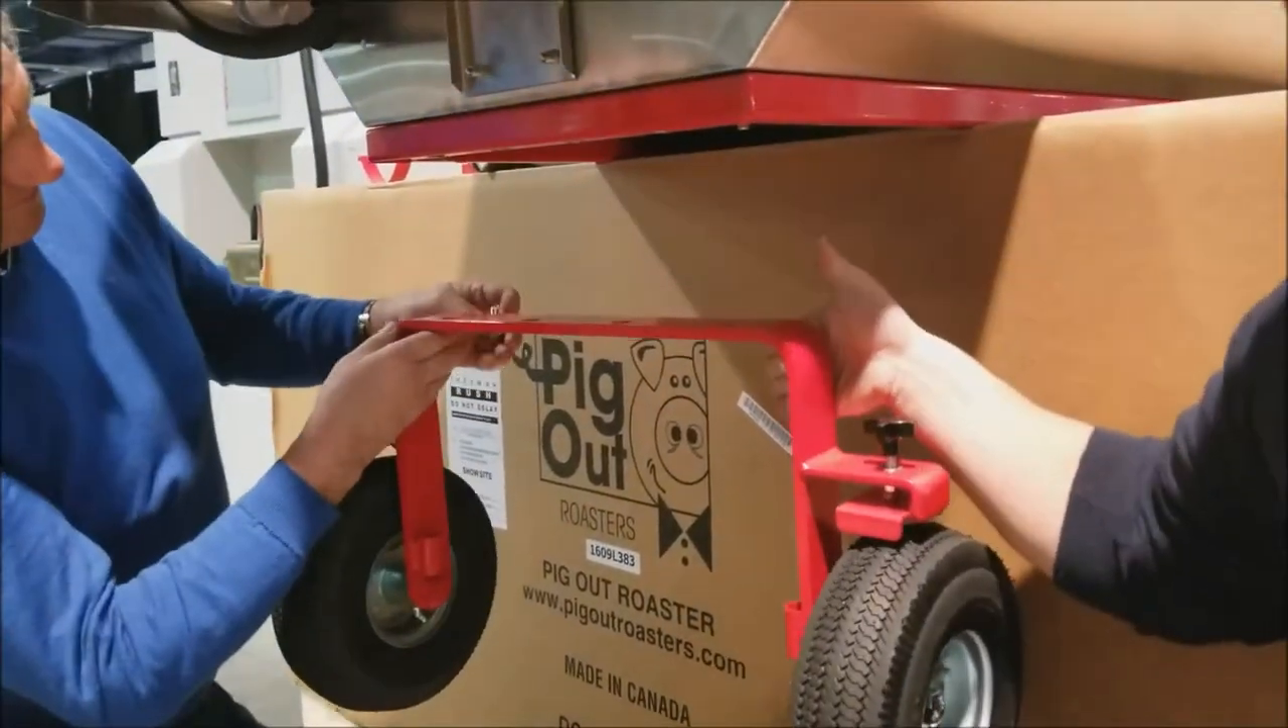We've already installed the wheels by removing the nut and placing each wheel on the attached axle wheel pins.